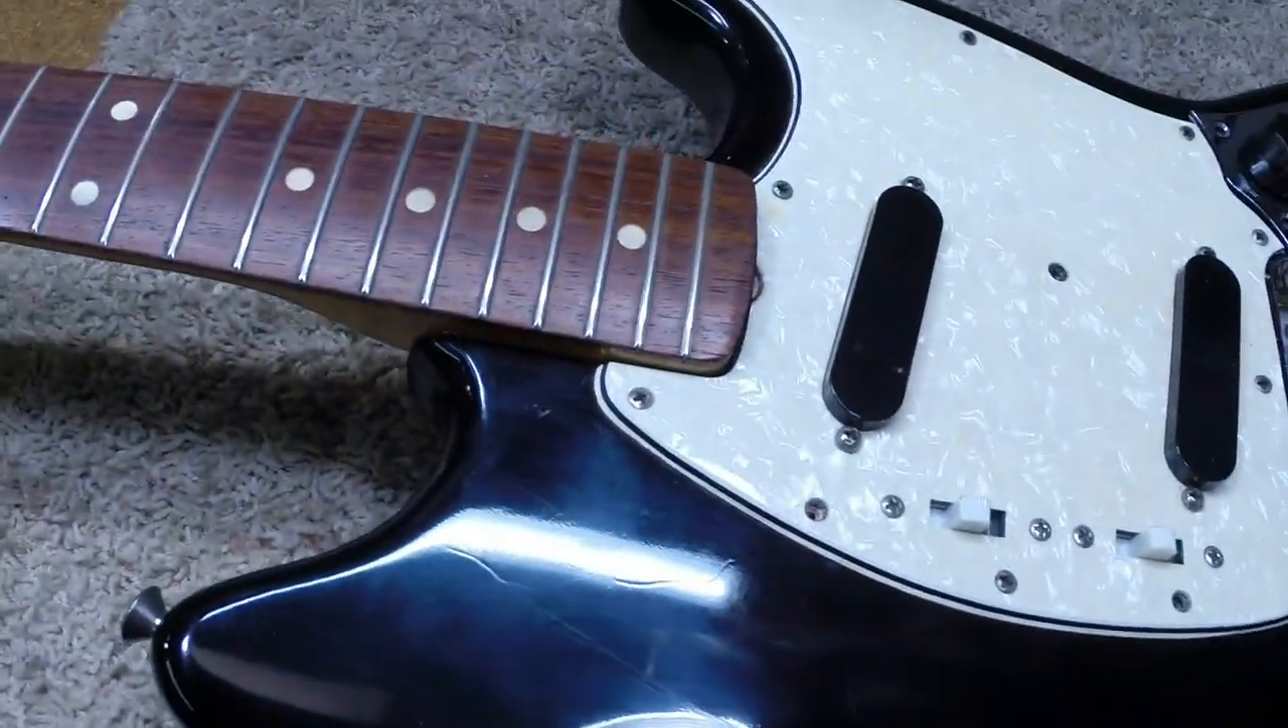Neck is on the body.